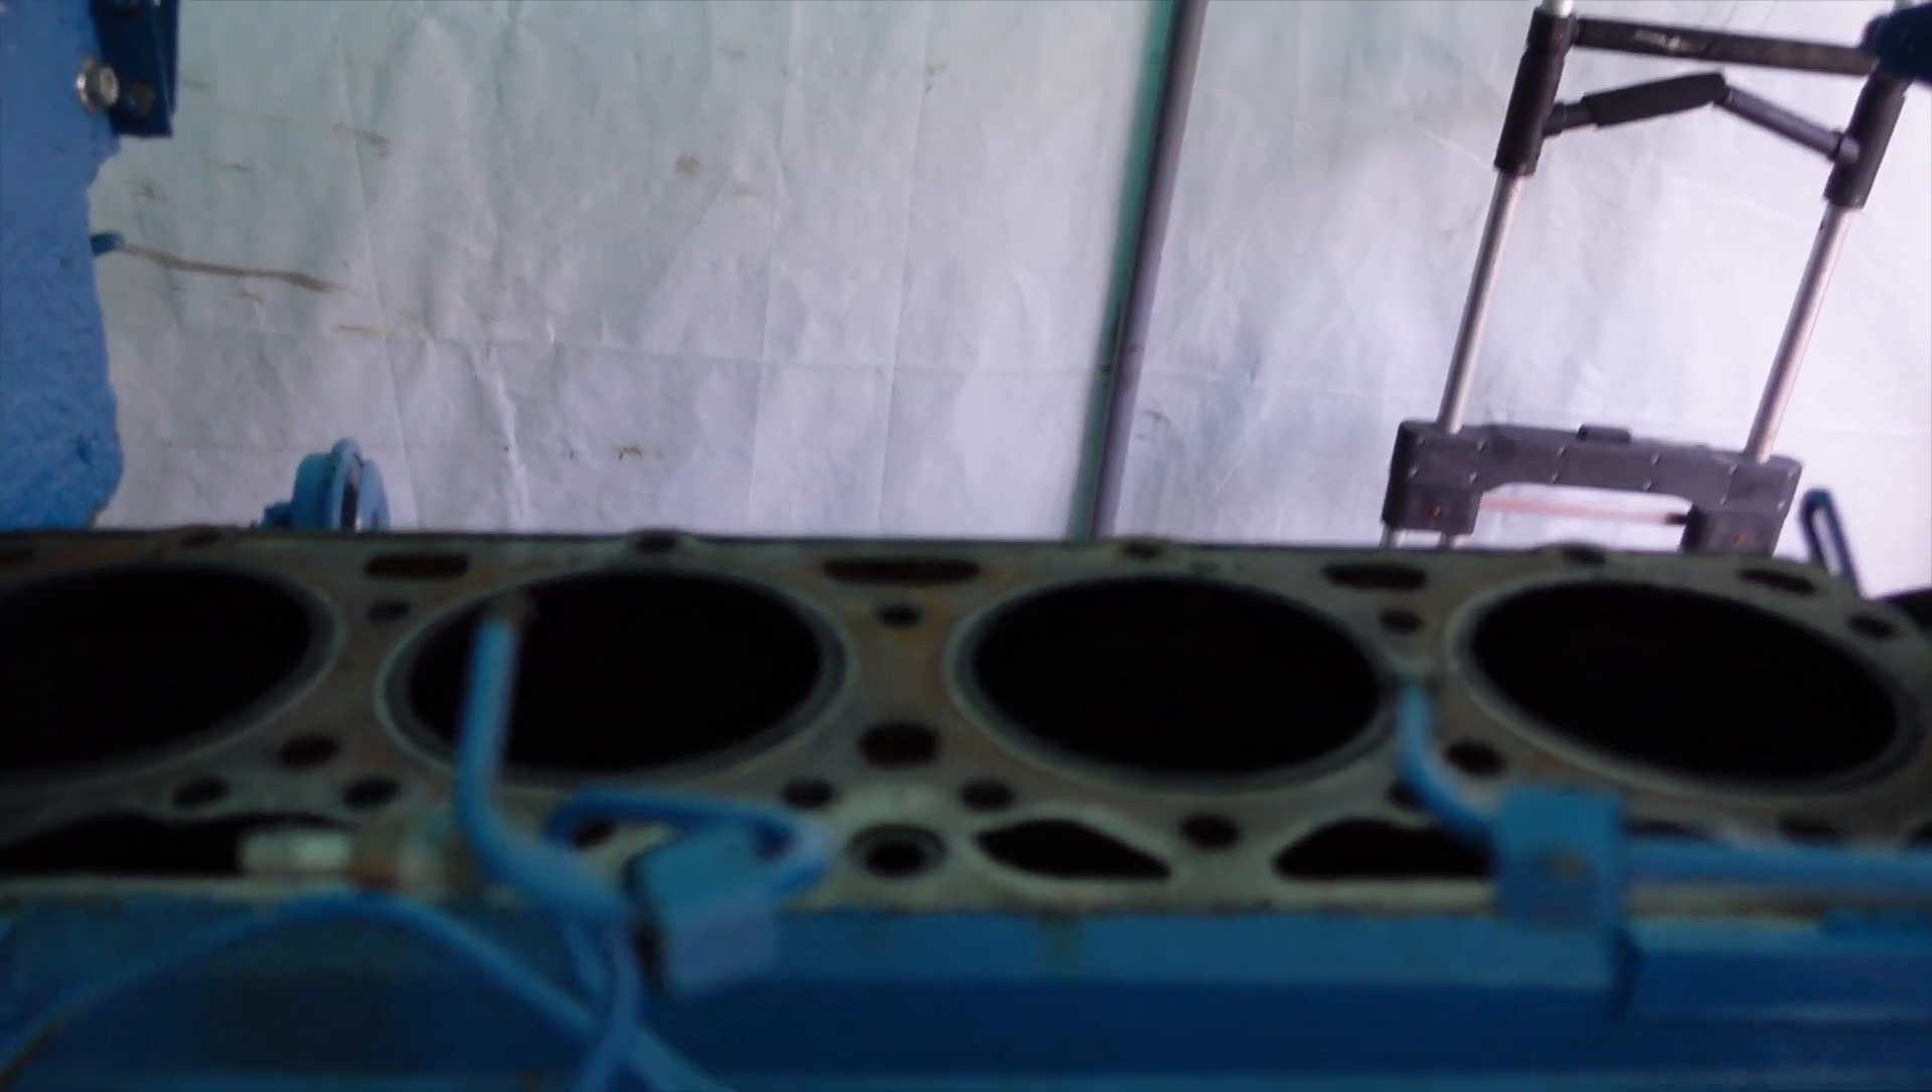Right, I've had a massive help with this project and that is, while I've been working, my friends John and Trevor have come down and took off the cylinder head.